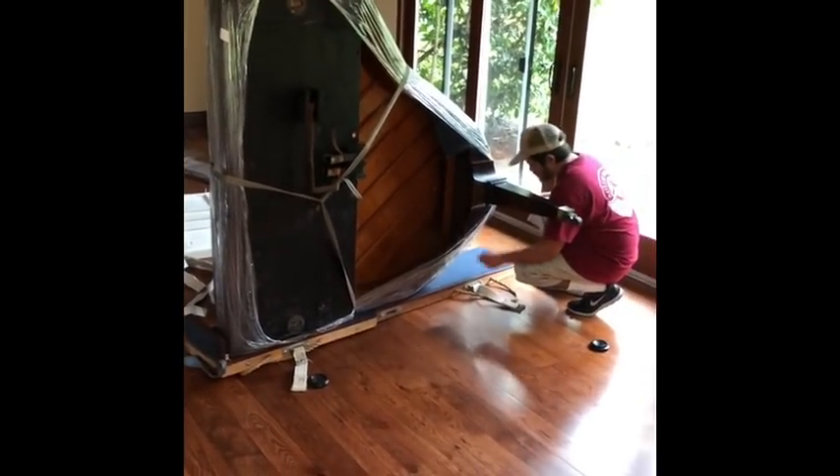So we've got two legs and the pedals off right now and then we're just working on the last leg.